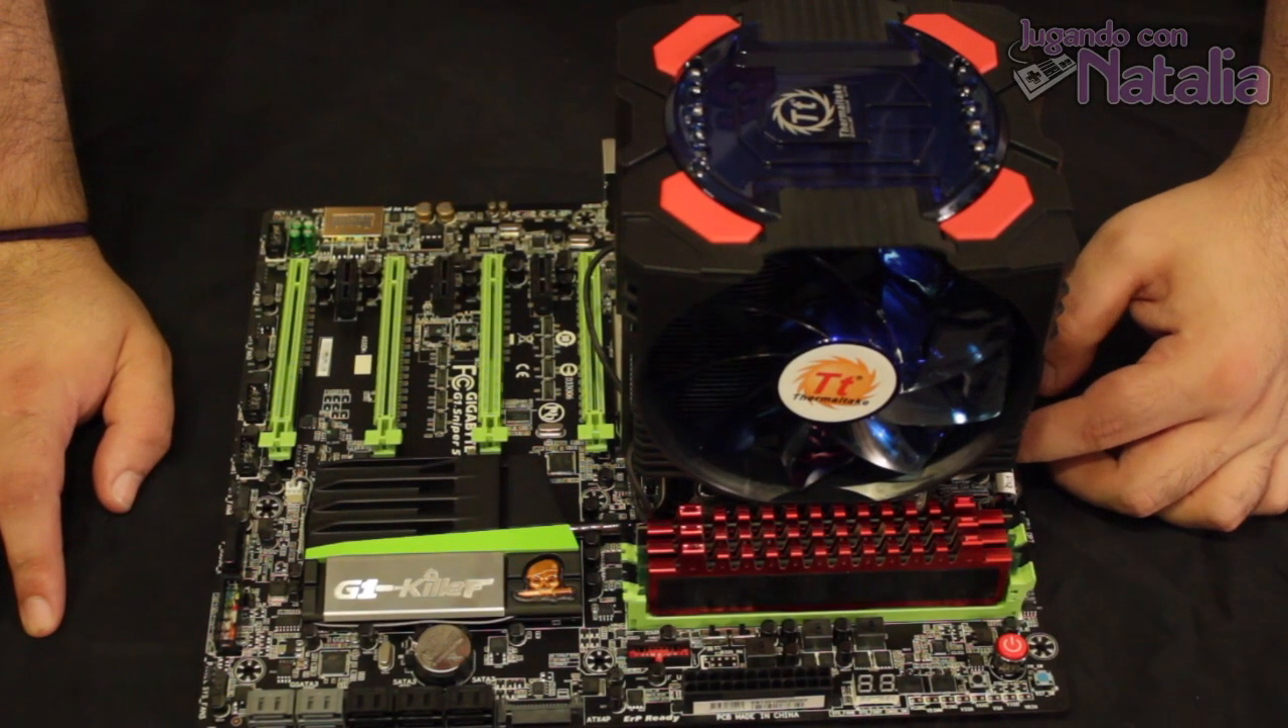Bueno, con esto queda el mother ya casi completo. Tenemos las memorias conectadas.